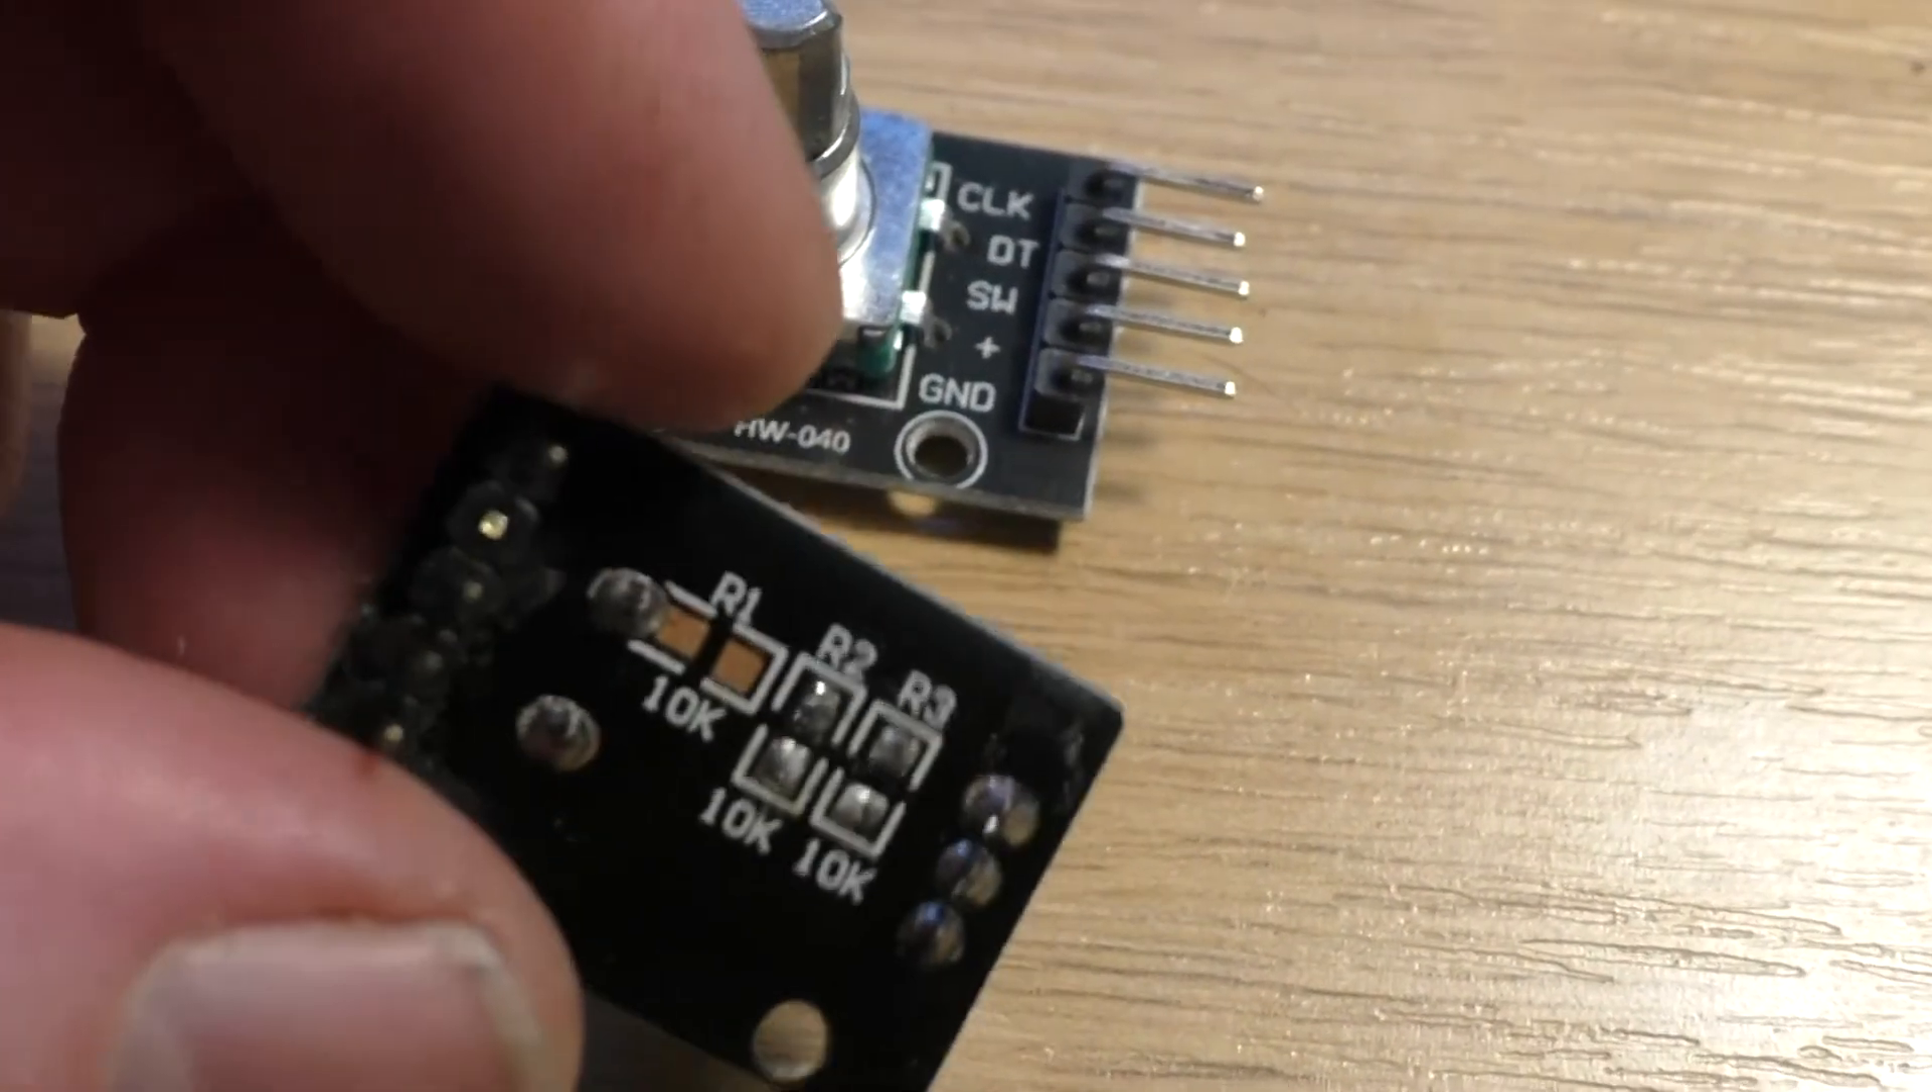On the back as well we've removed r2 and r3 the 10k resistors we've removed those totally.